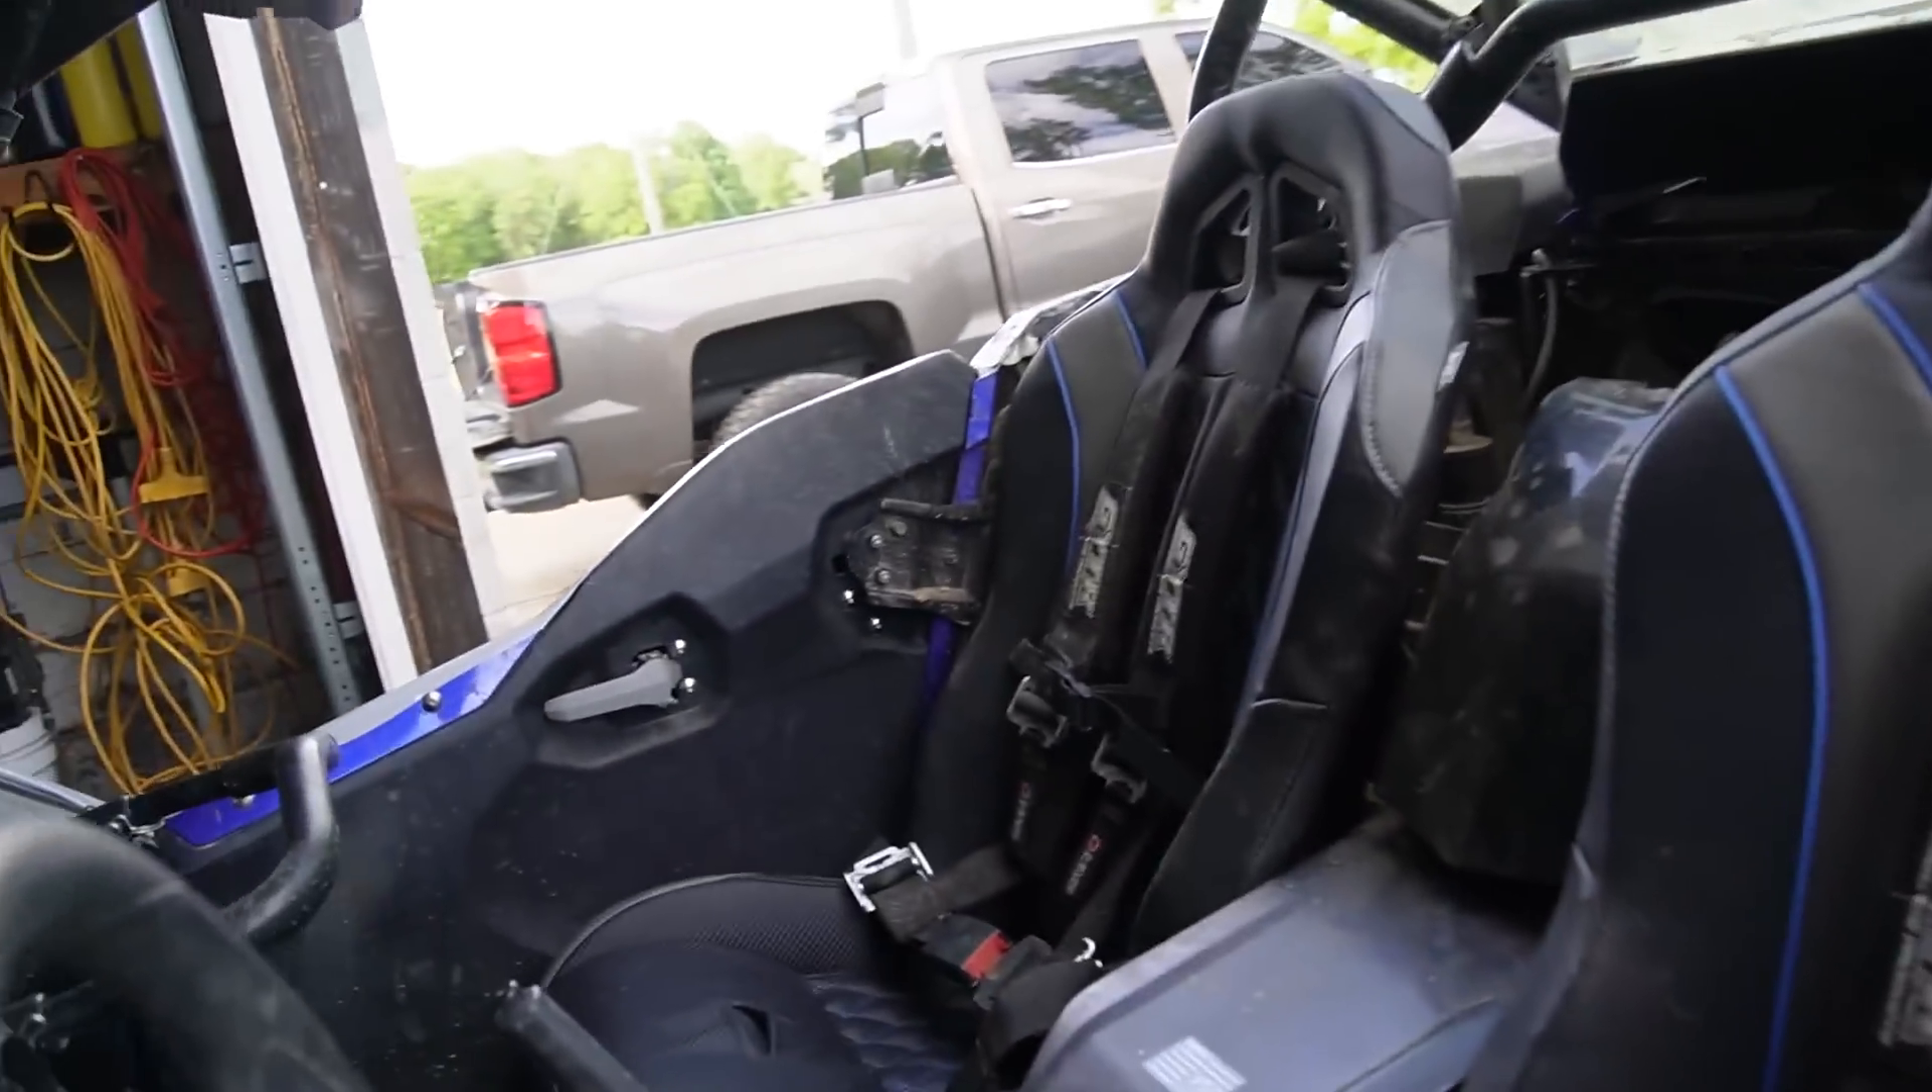And just like that, these seats are in.